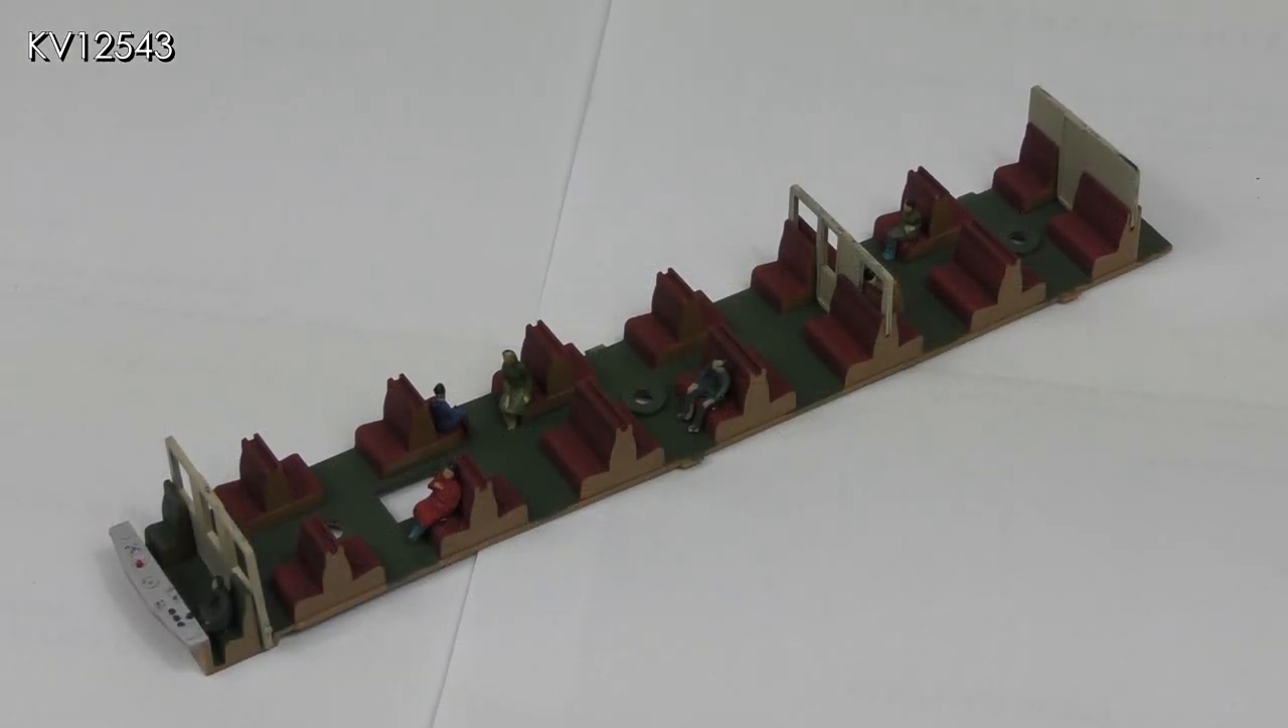The interiors have now been repainted and passengers and a driver at each end have been added.